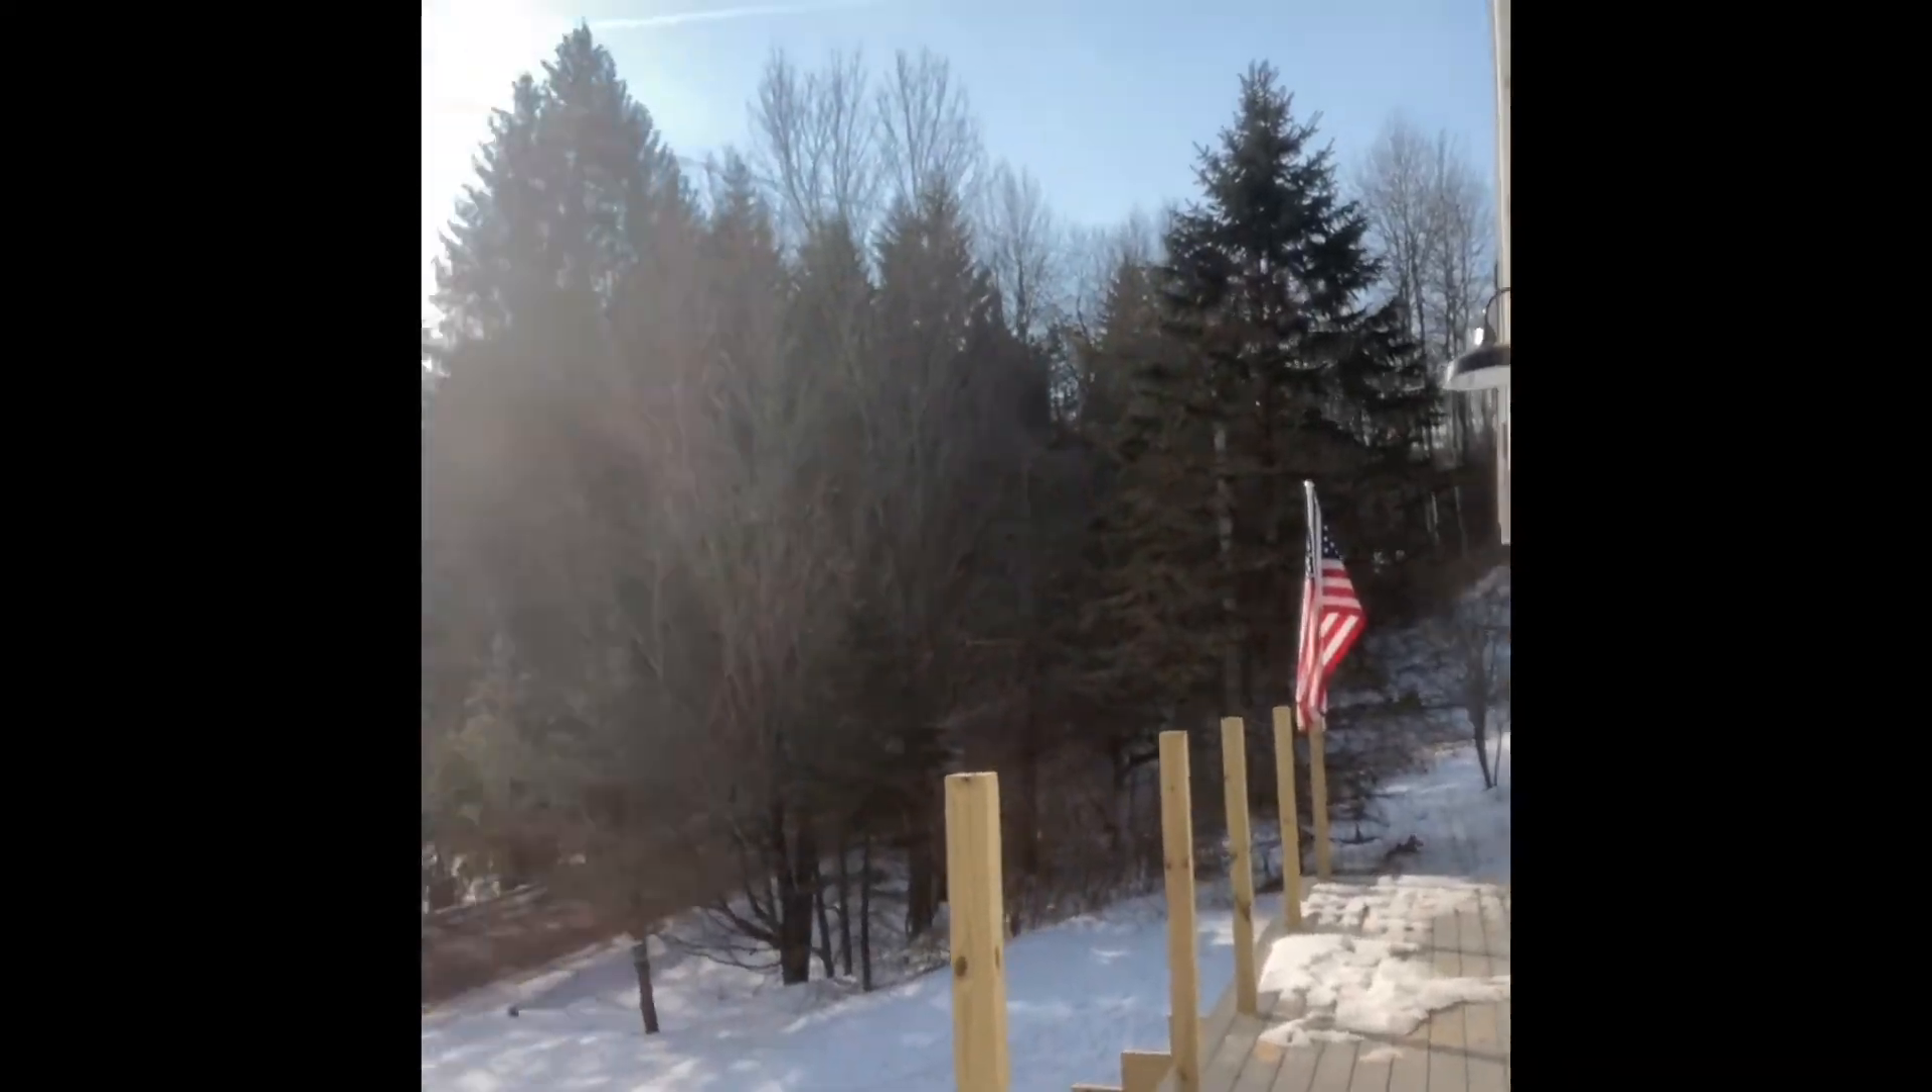Still have to put the railings on the deck because we don't want to fall off.